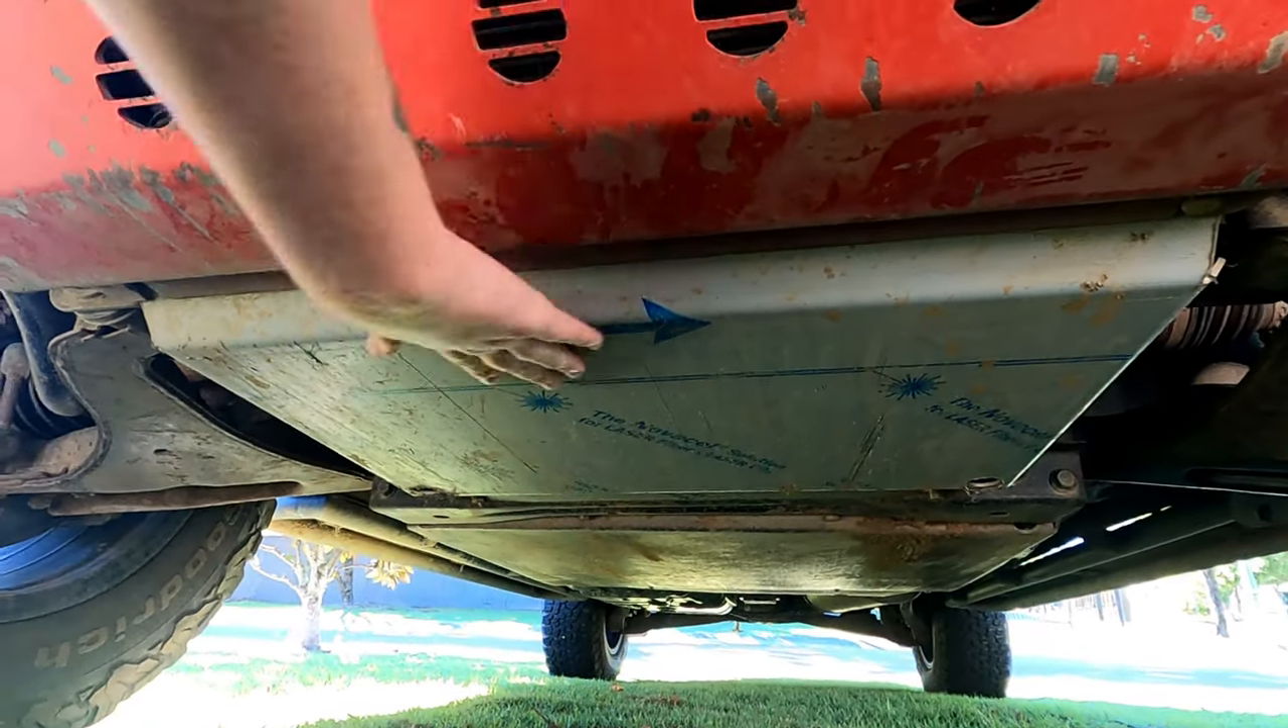As you can see I haven't ripped off the protective plastic yet.